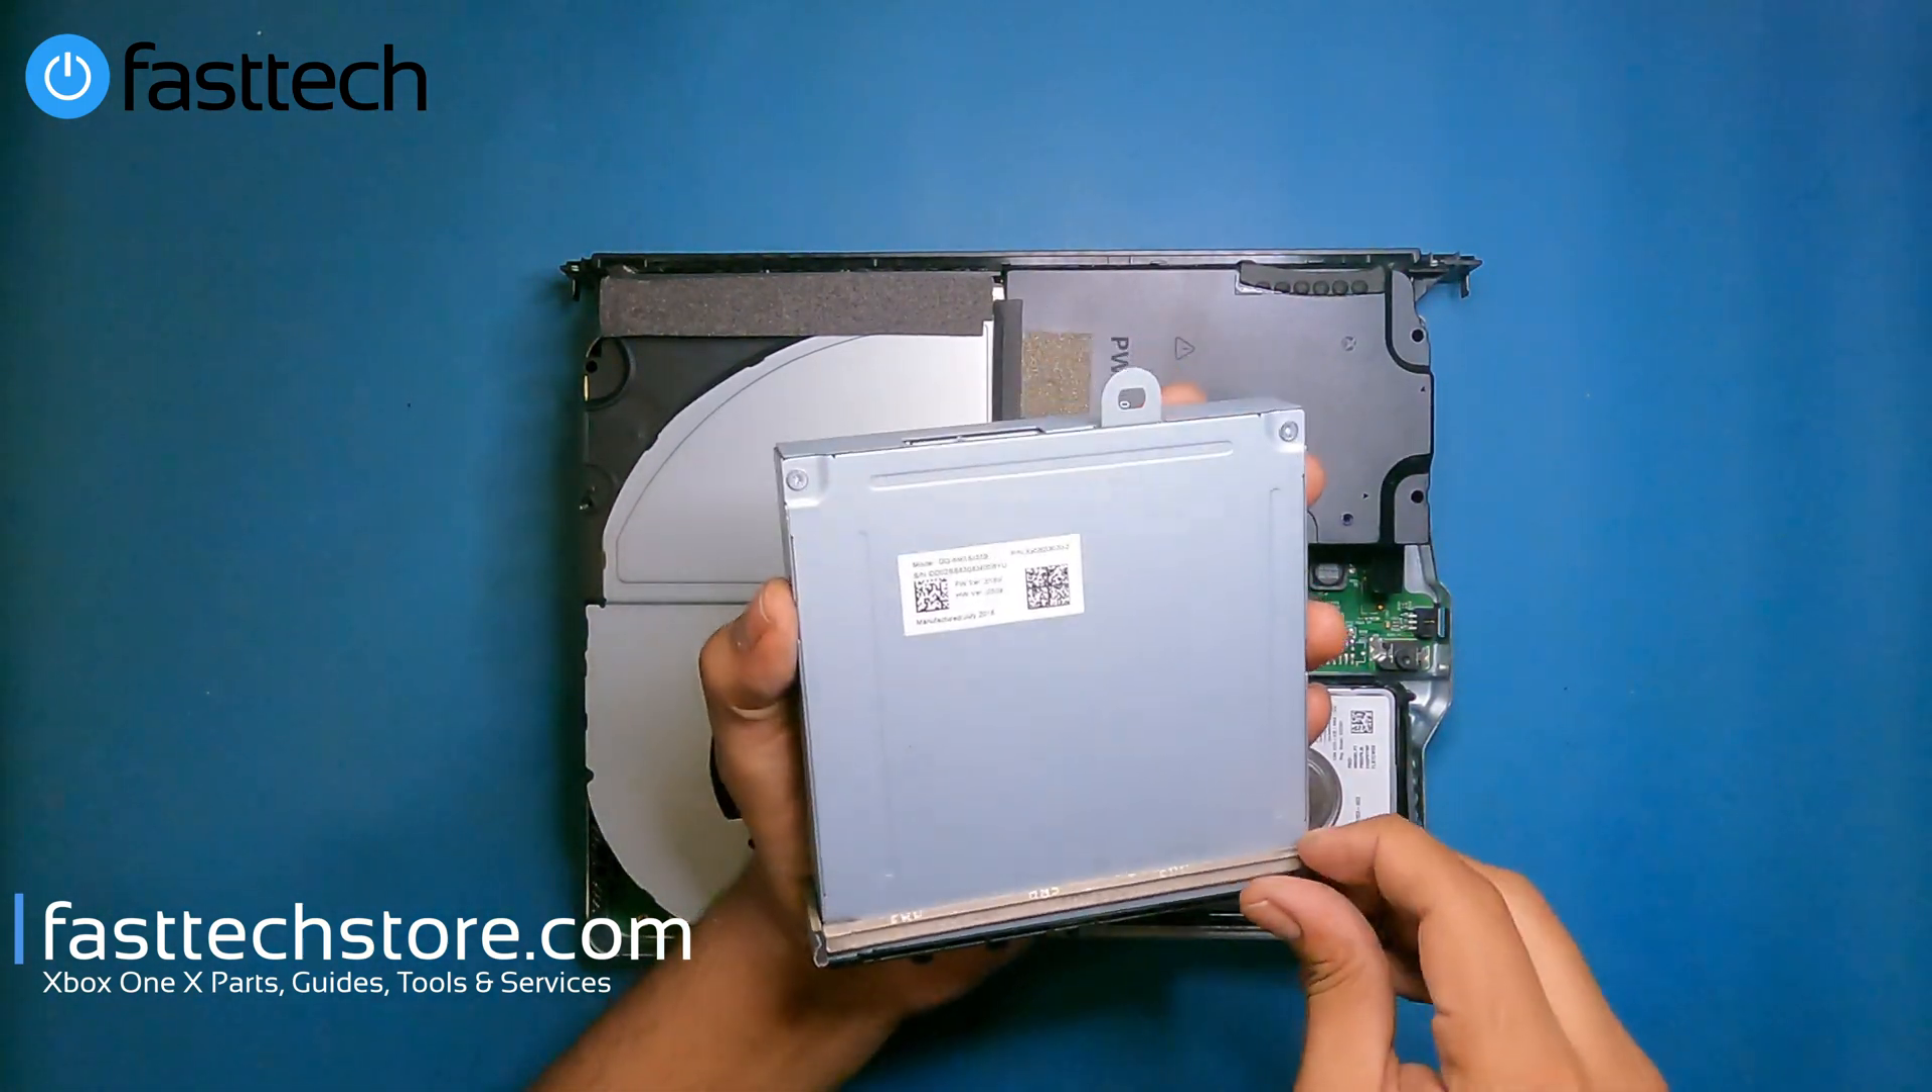We're going to remove that and now we have the disk drive free.